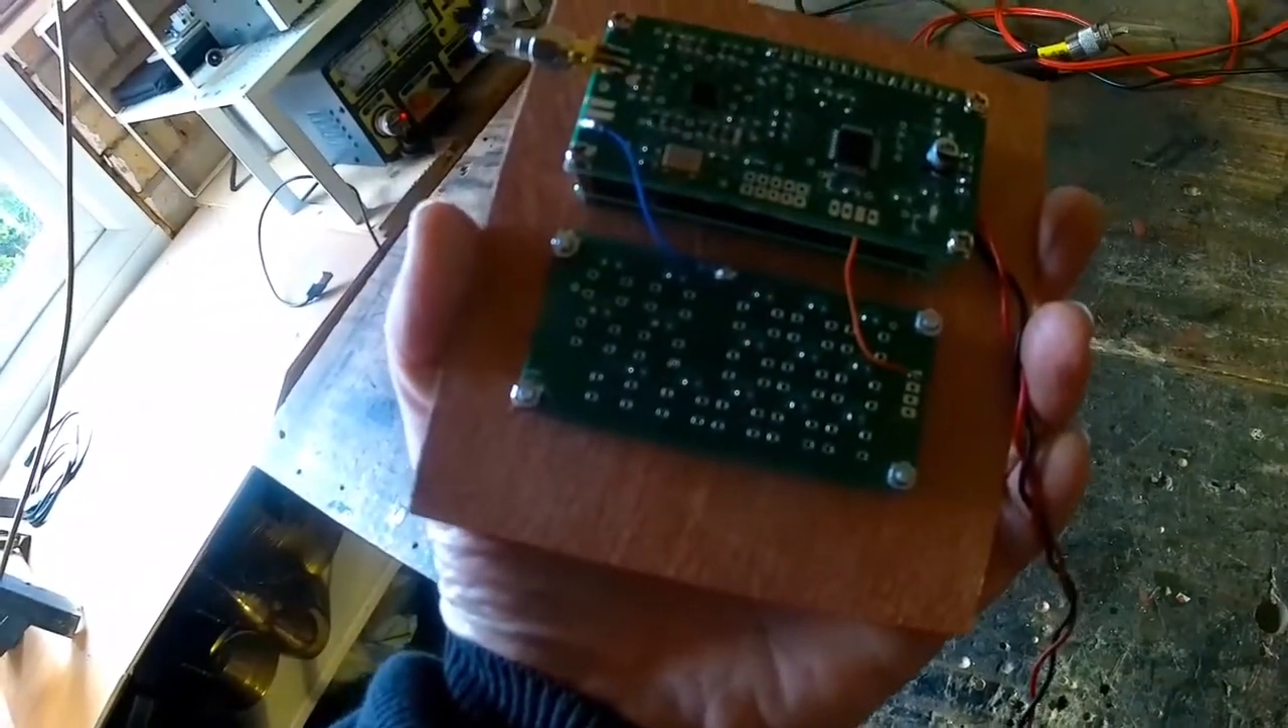Having the two boards connected together there's only two wires as you can see.